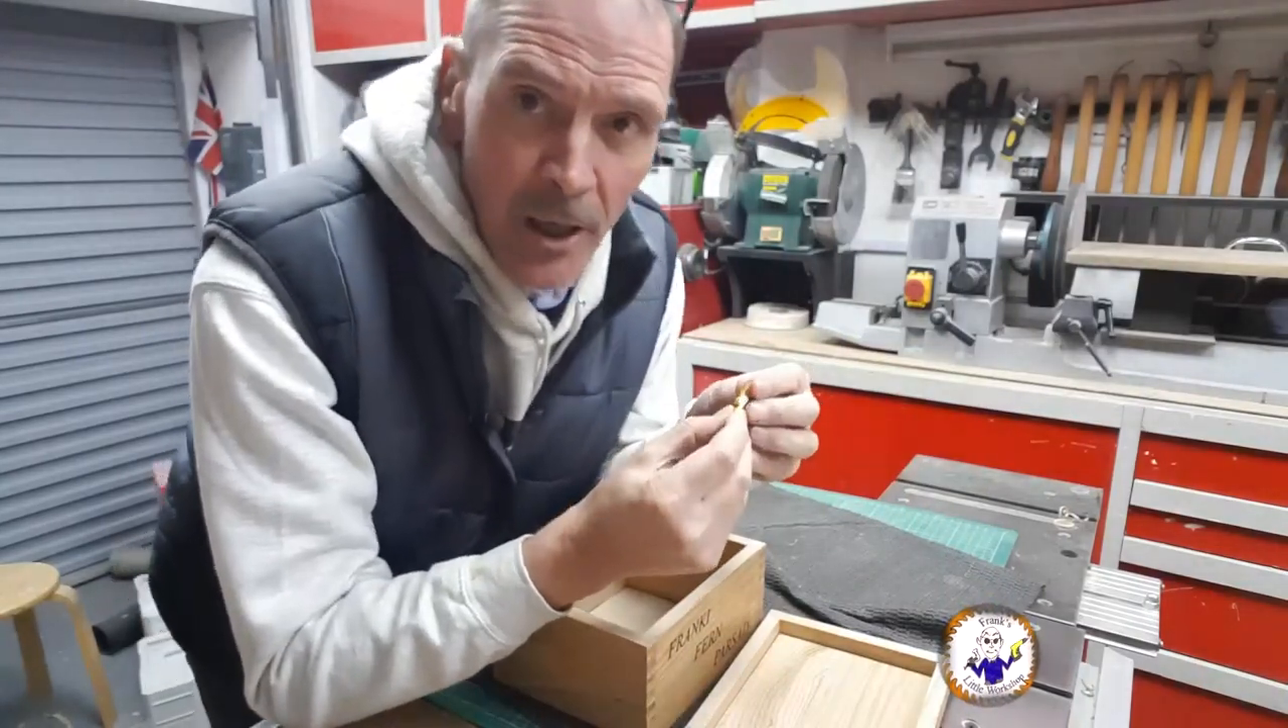Right now I've cut the lid off. What I've got to do is put some hinges on.